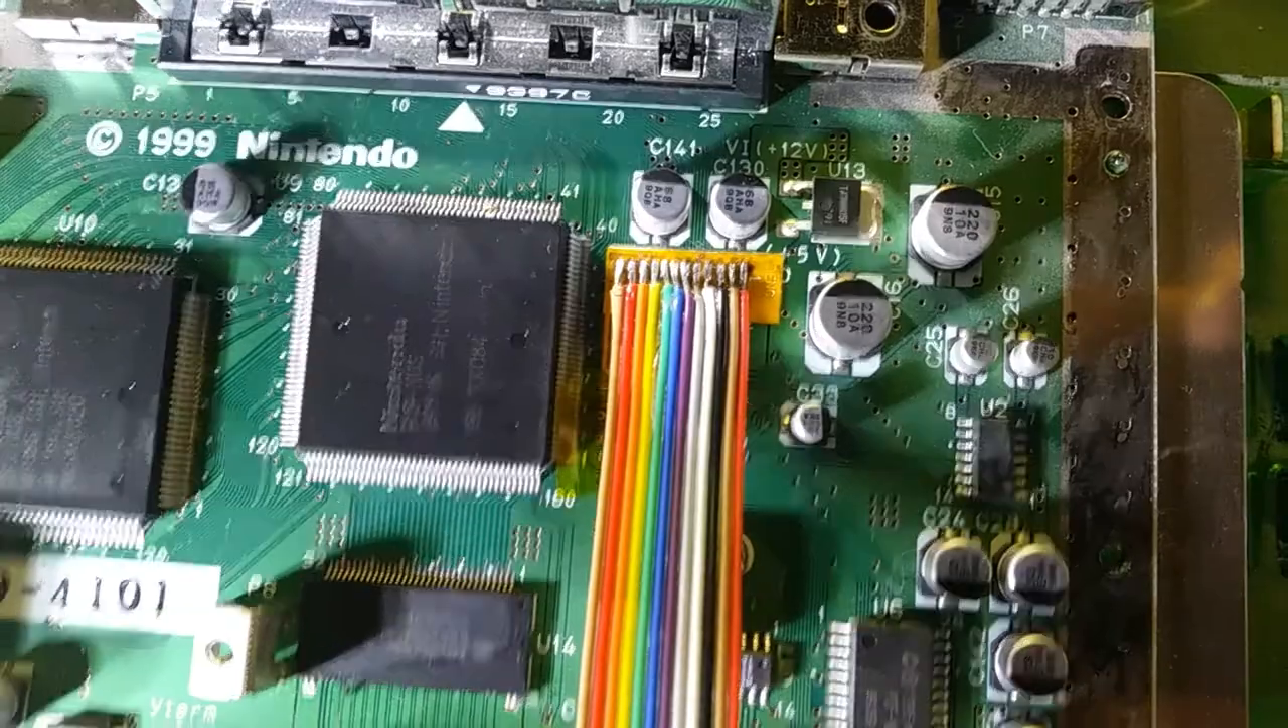And I got the, uh, ribbon cable soldered on there. It is looking pretty good.